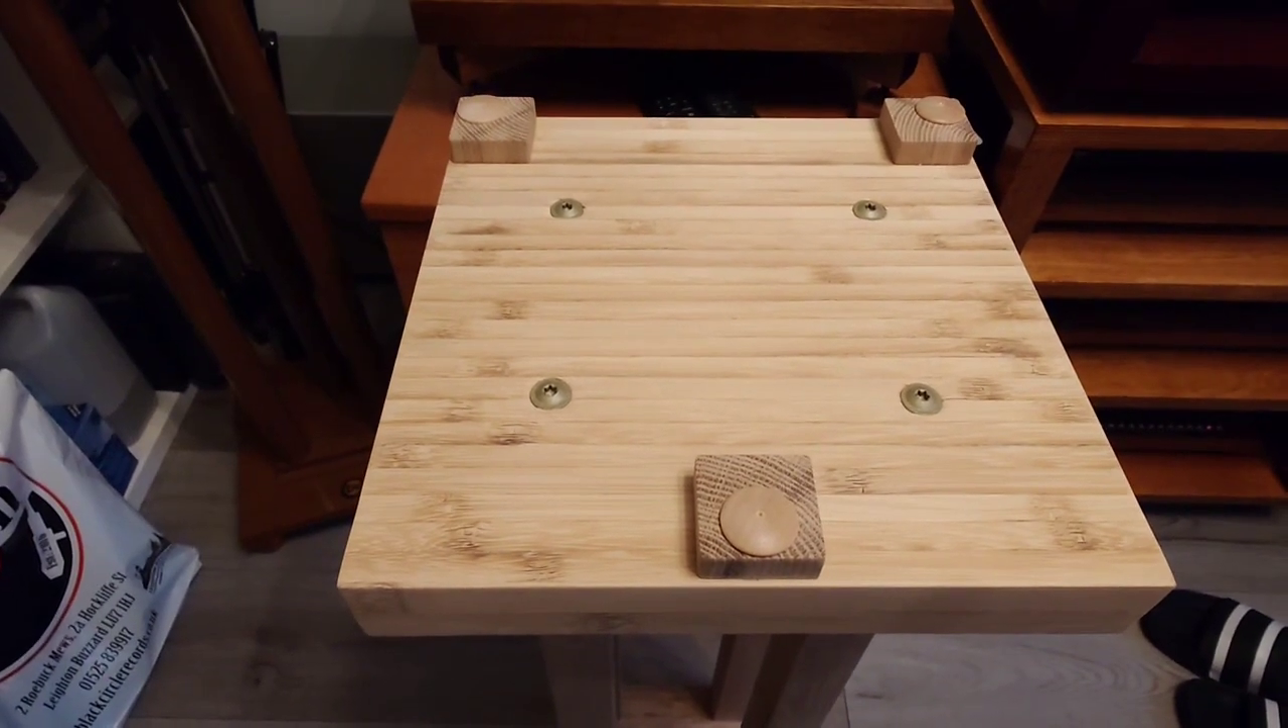The top plate's using some 75 mil screws straight into the columns as well.